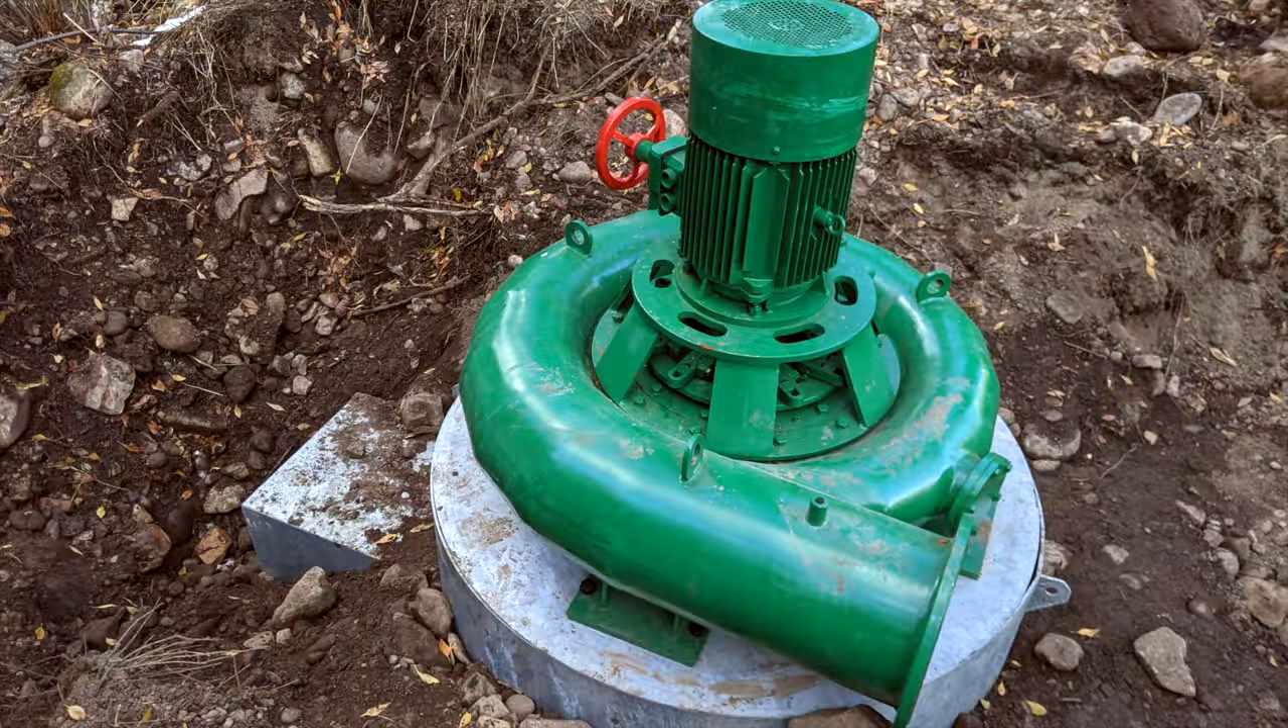The francis turbine with an extended draft tube is installed and bolted into this chamber.